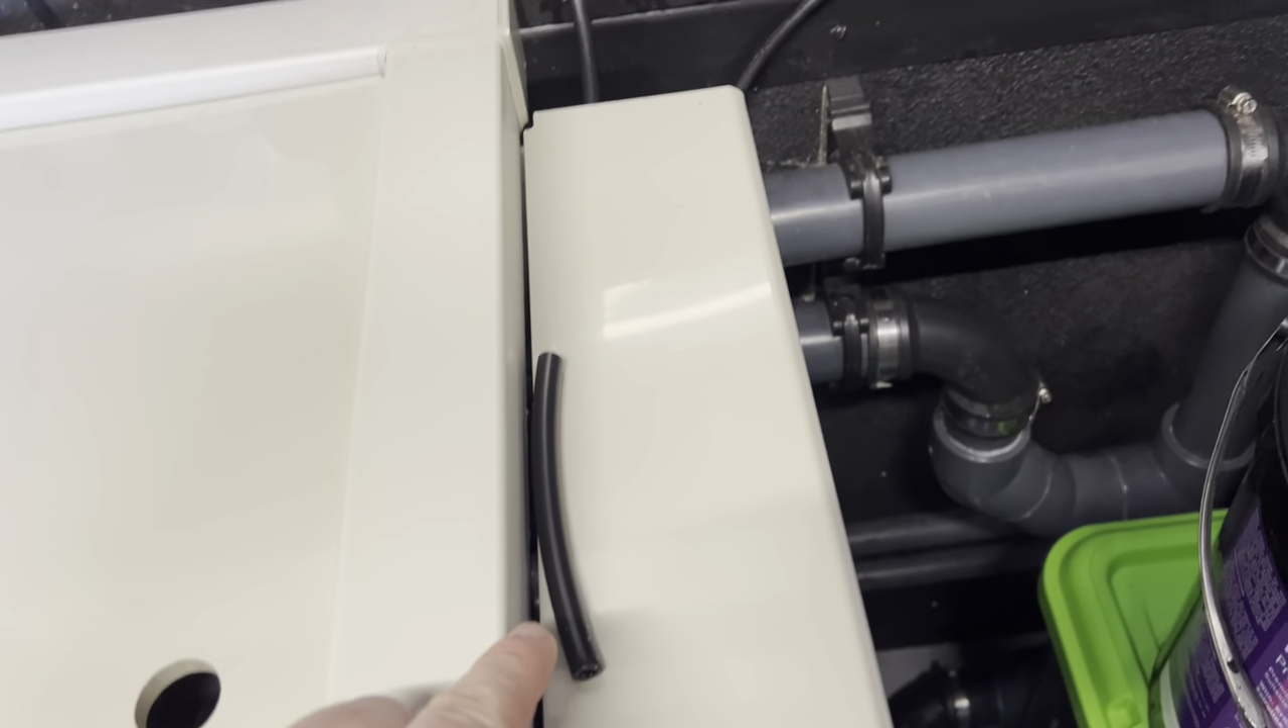I need to adjust this pipe over i've cut it but i haven't put it in yet and uh i don't know if you can see but we are filling up.